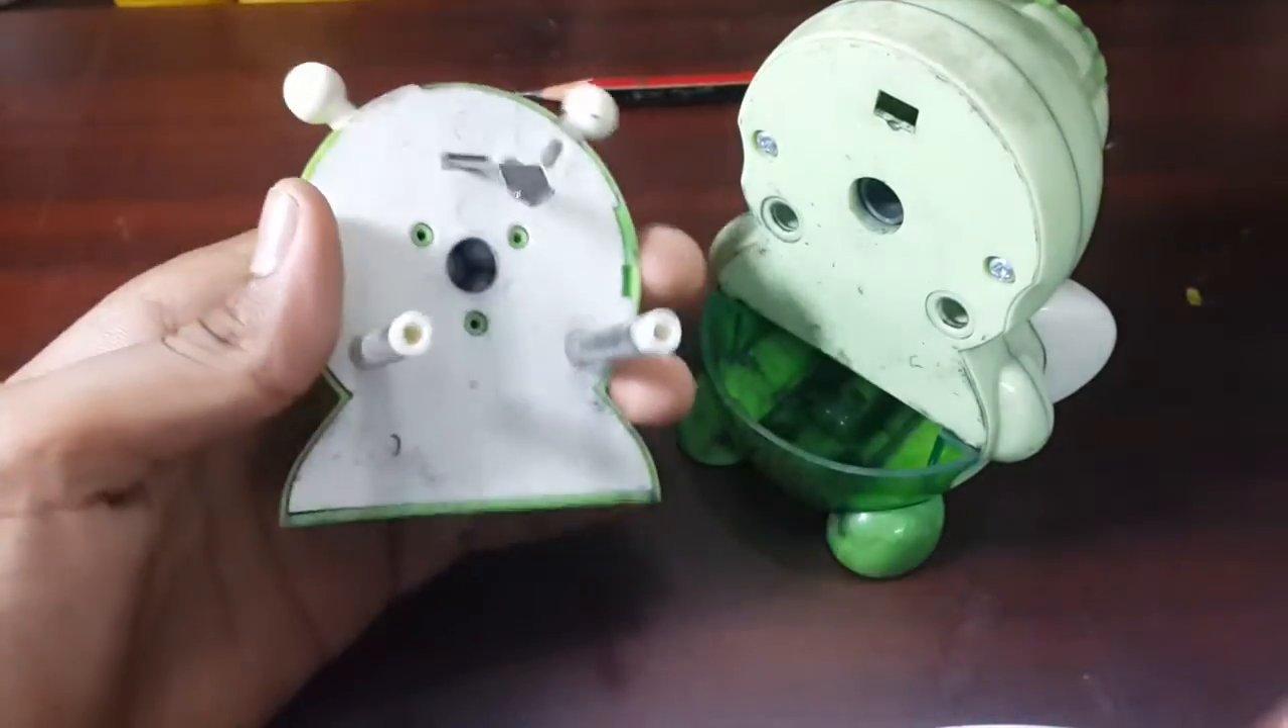Okay, so now, okay, the front portion has come off.